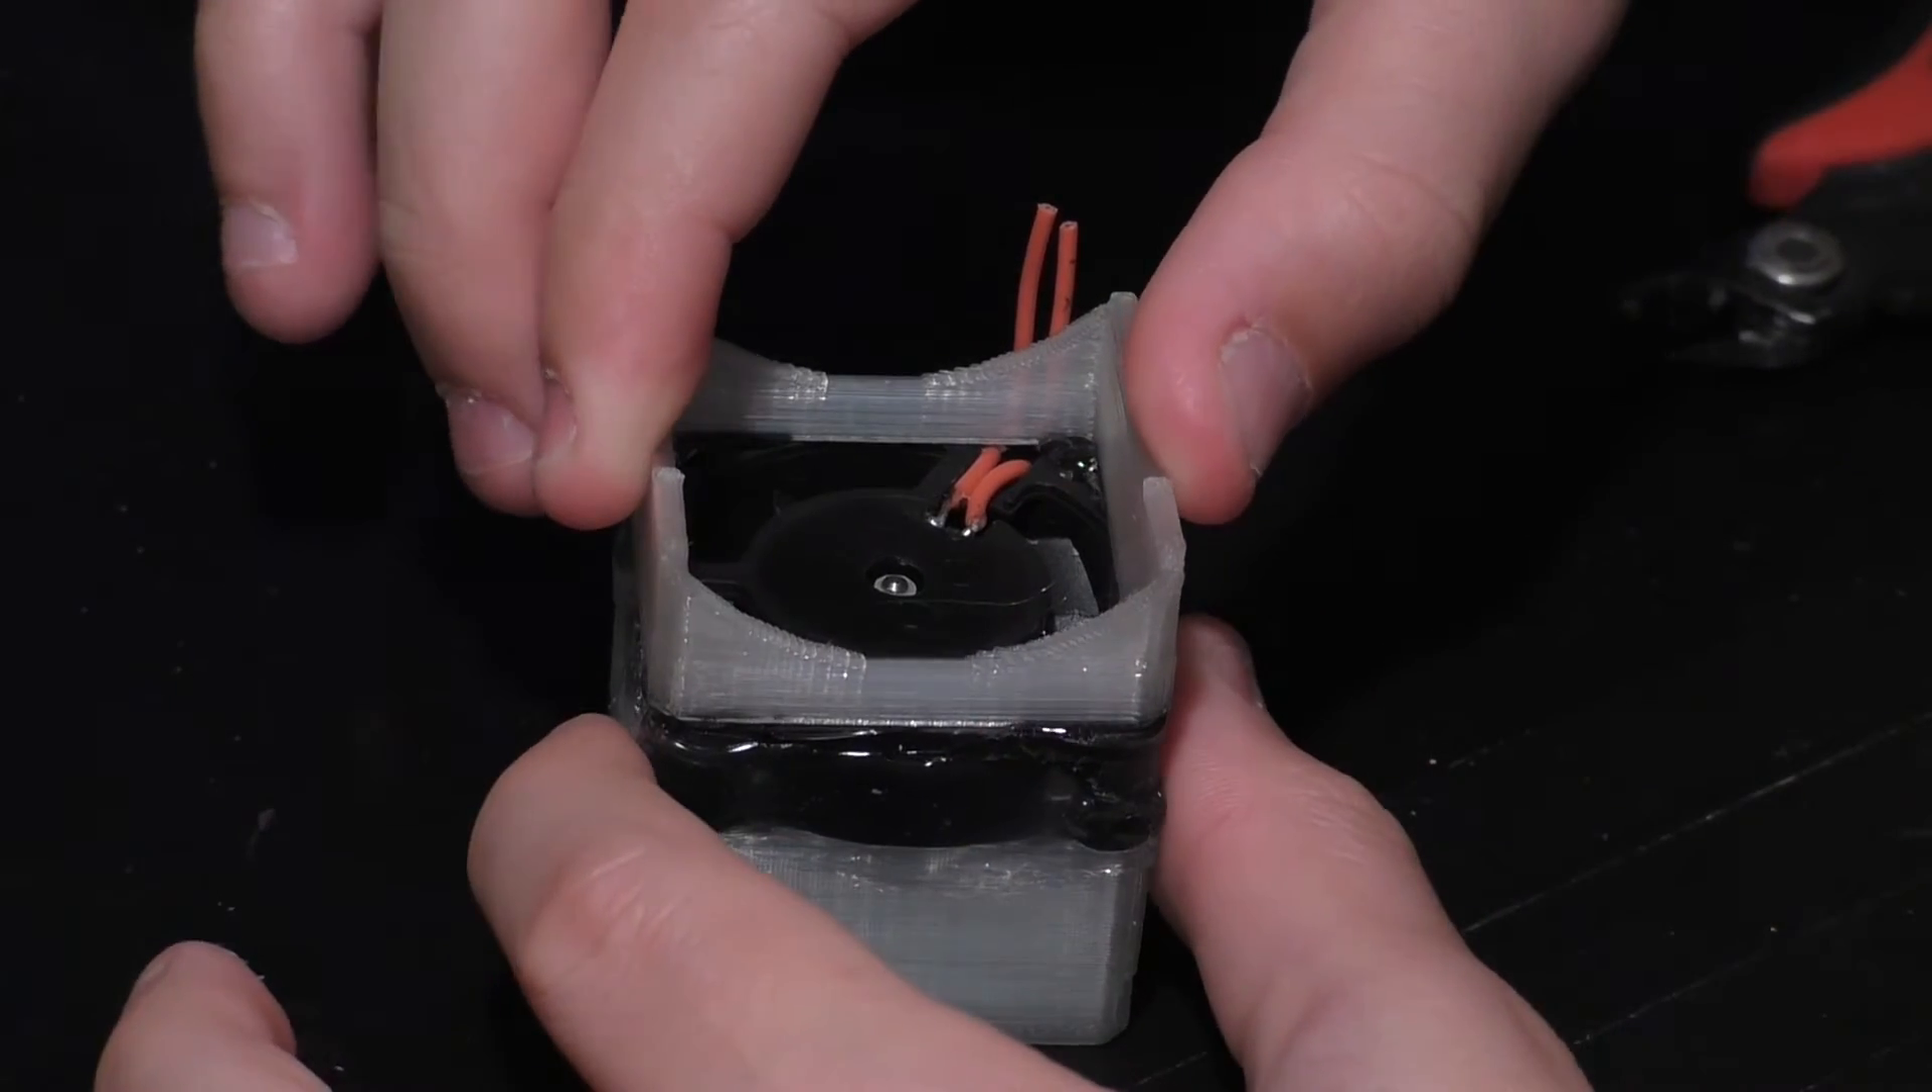I just sealed in the fan between these two pieces of the unit using hot glue.